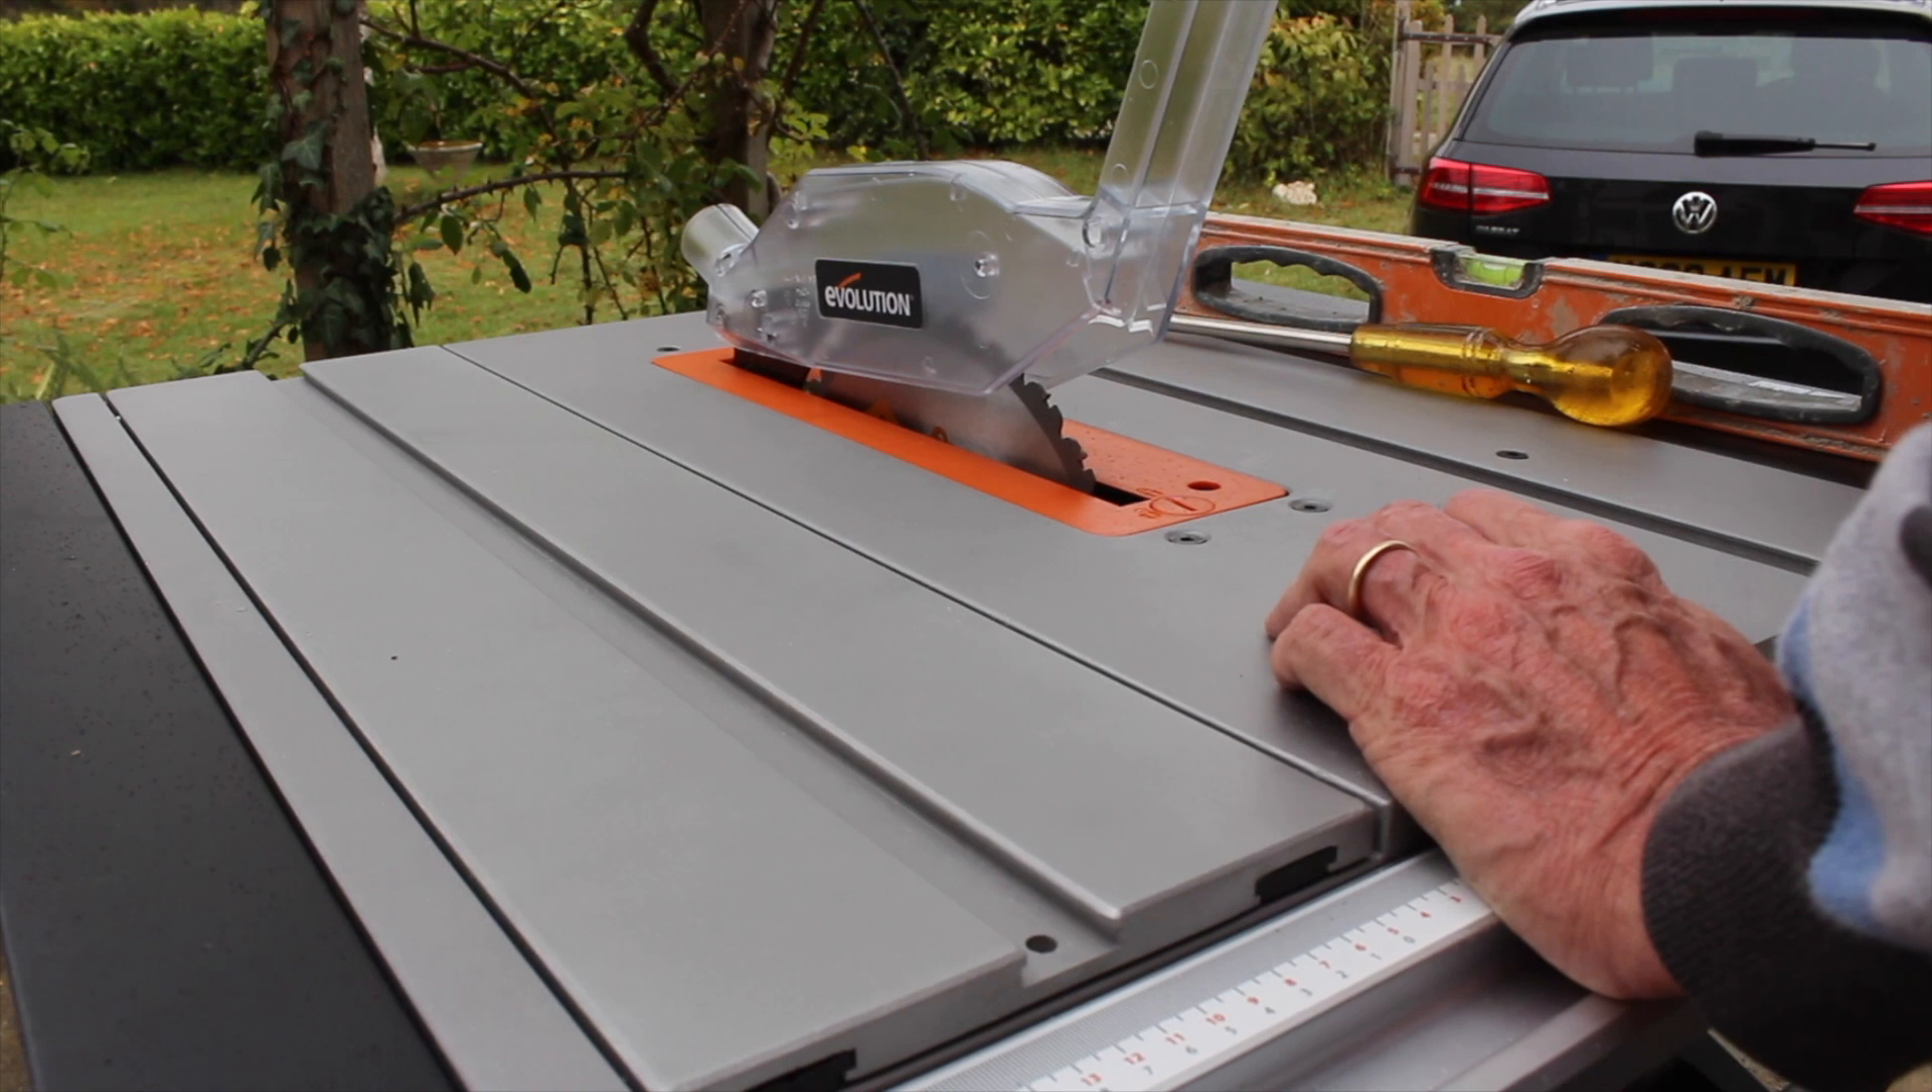The crown guard was fitted onto the top of the riving knife.